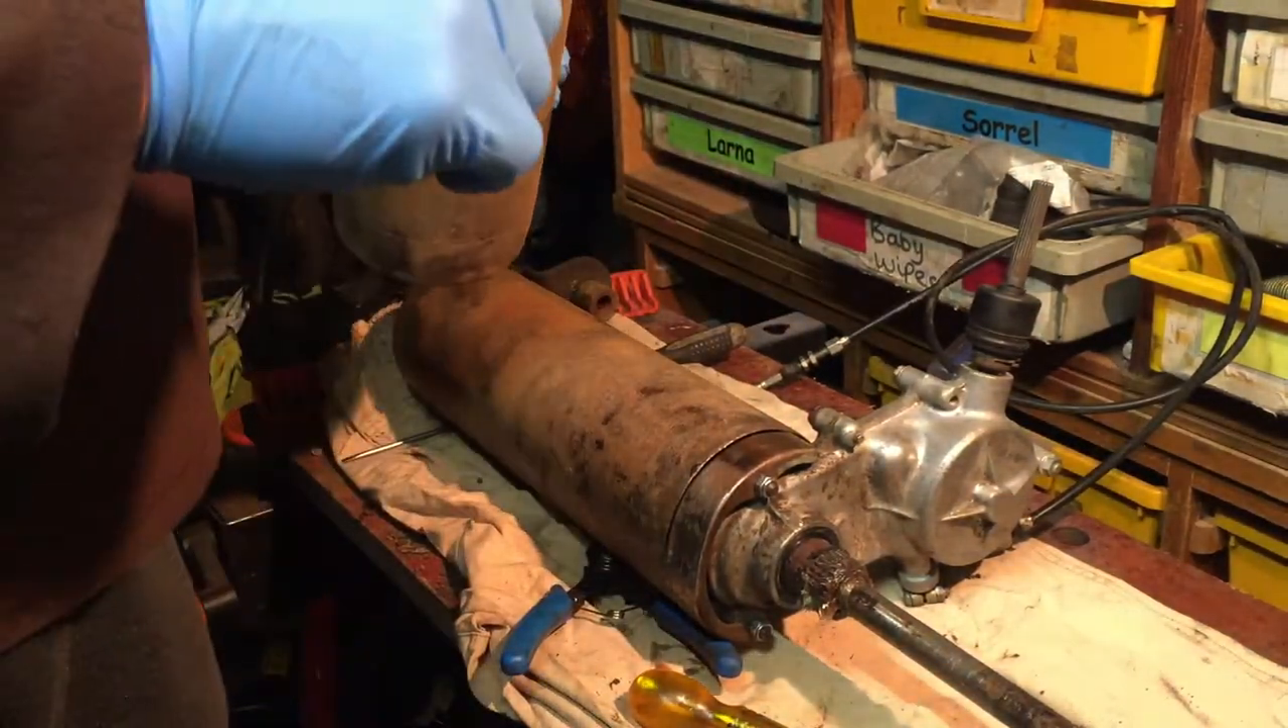We have got the gearbox back on.